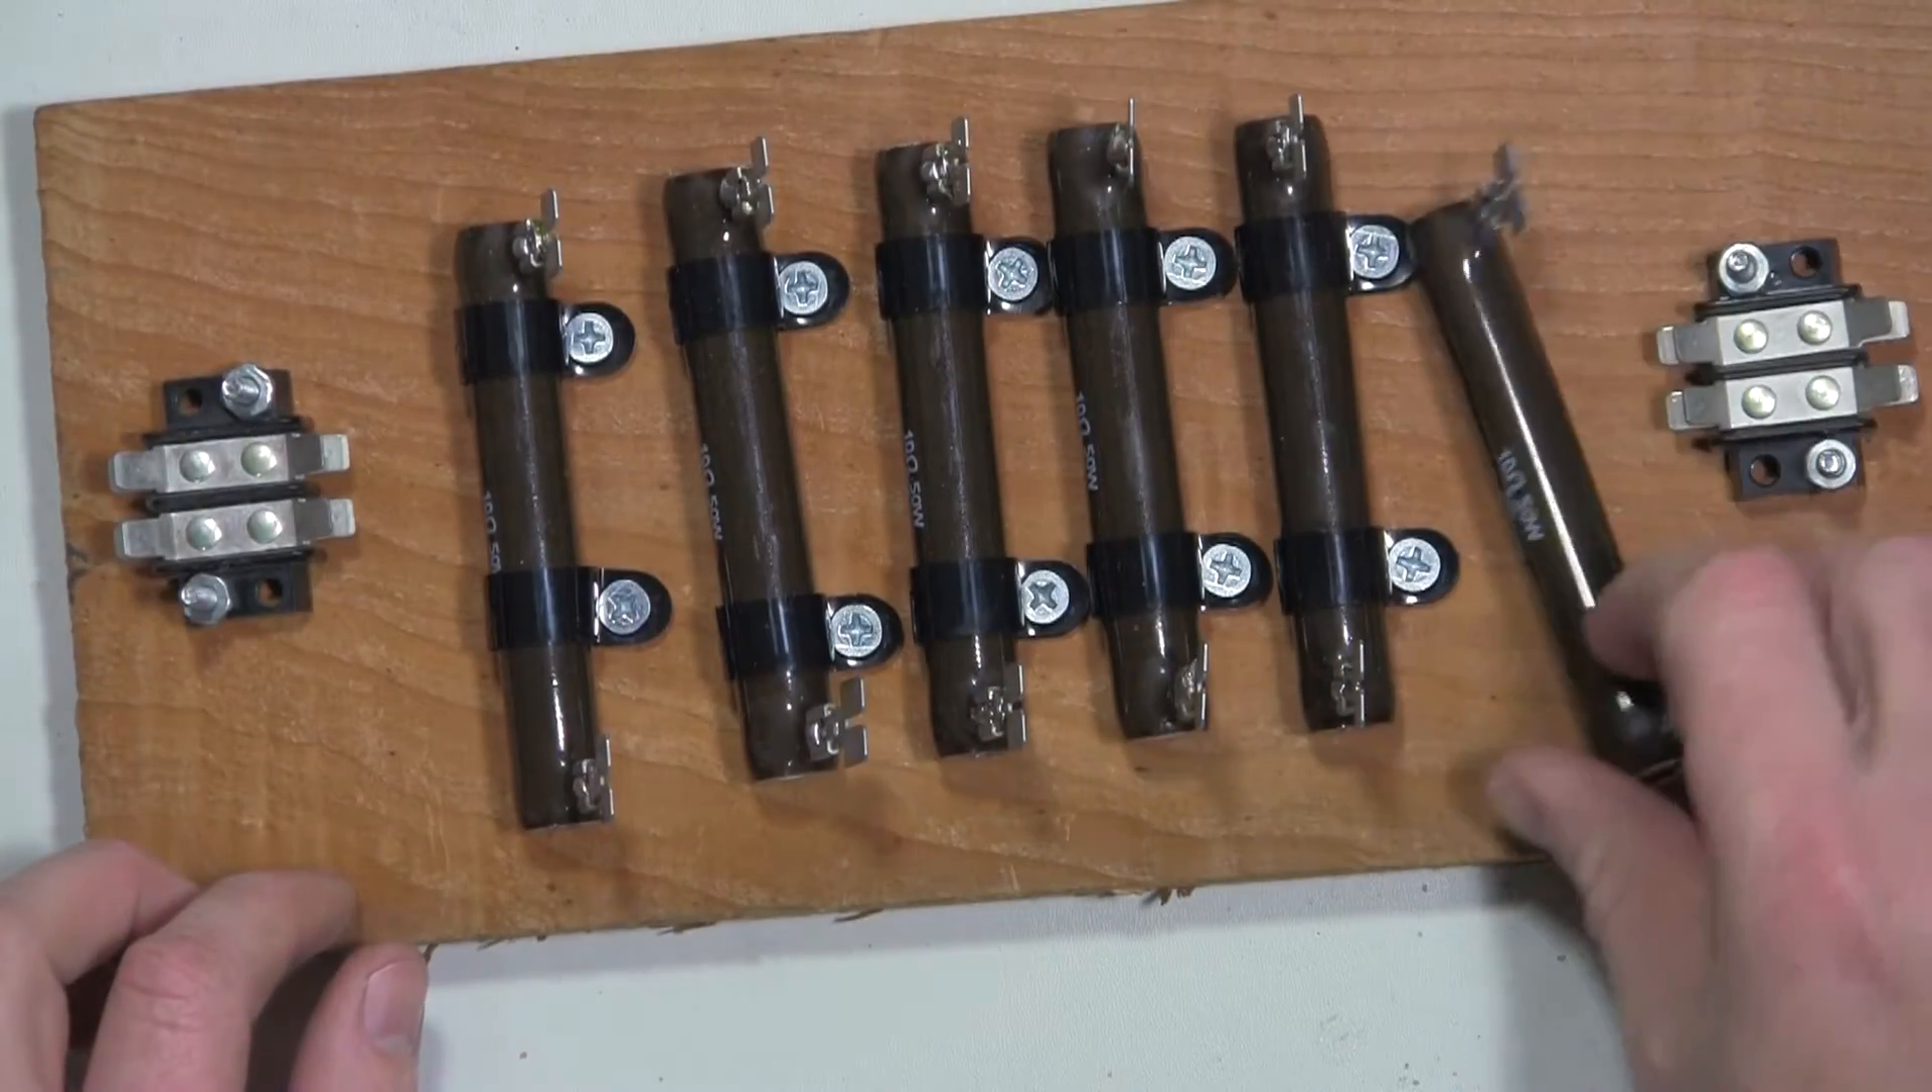Minus this last resistor that's how the finished product is going to look.